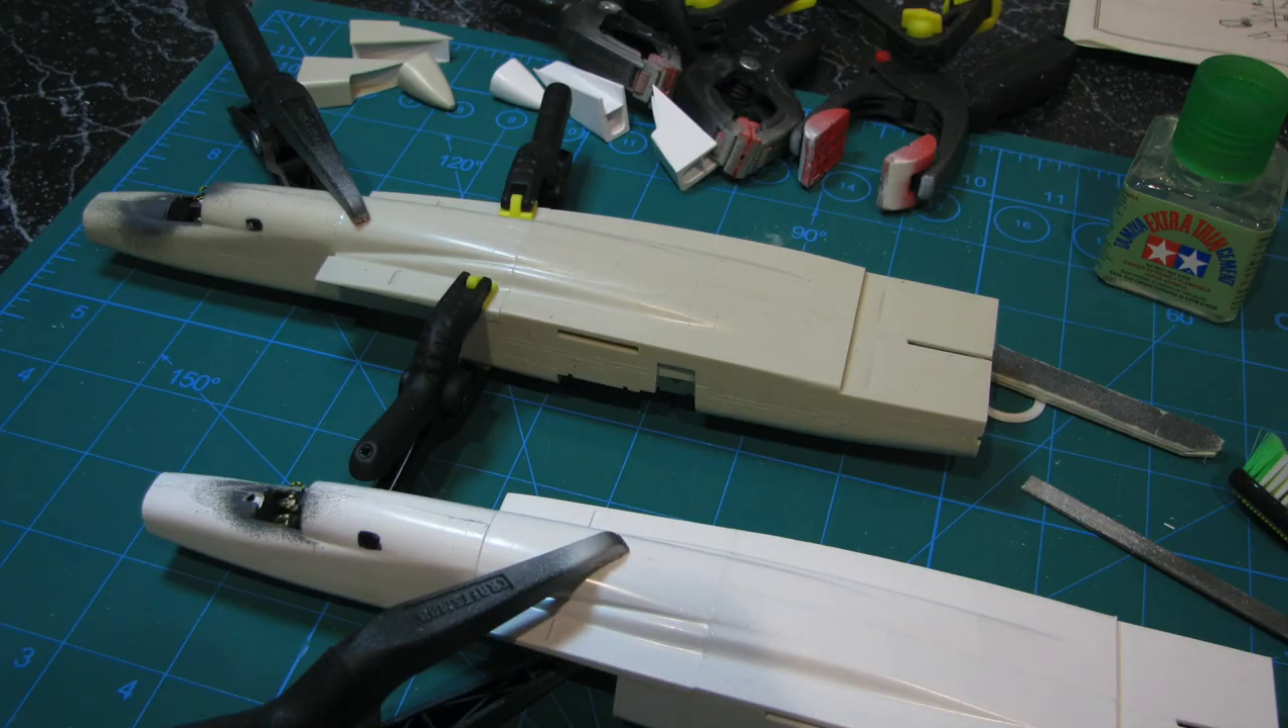I glued the fuselage sides together, and when dry, I glued the forward top fuselage pieces in place with Tamiya extra -thin cement.